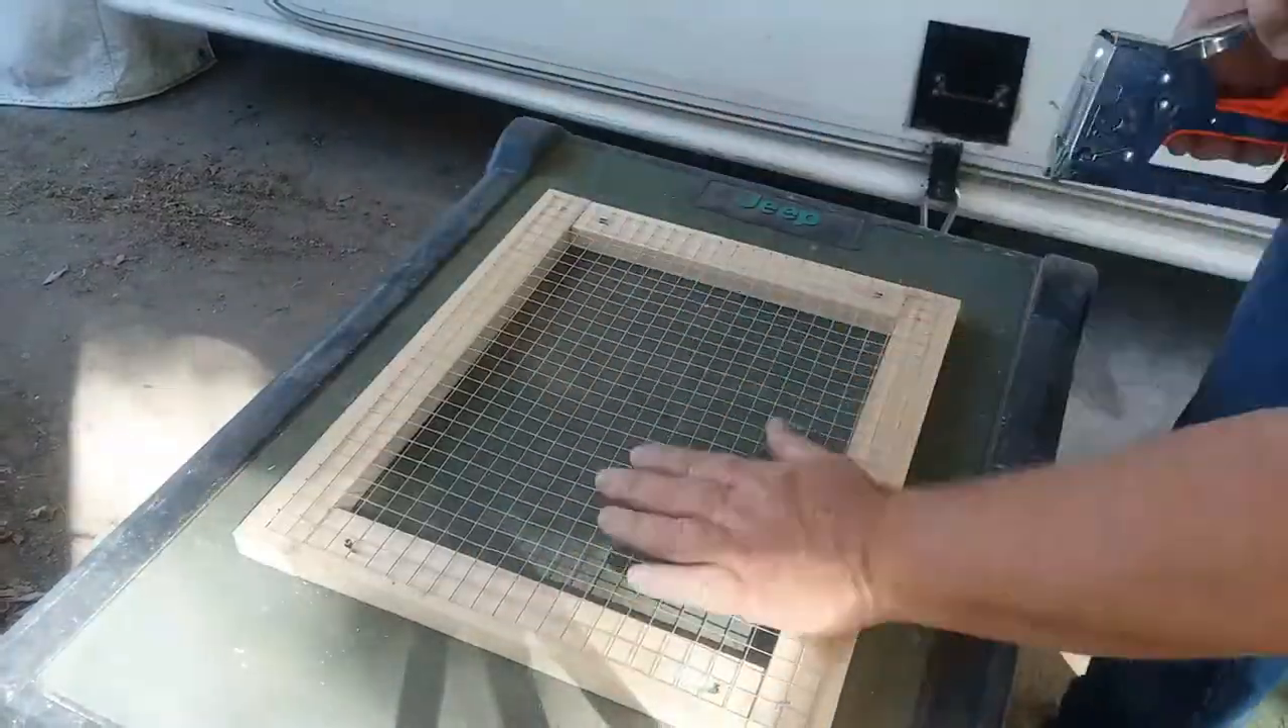With the hardware cloth in place, it braces up the frame.